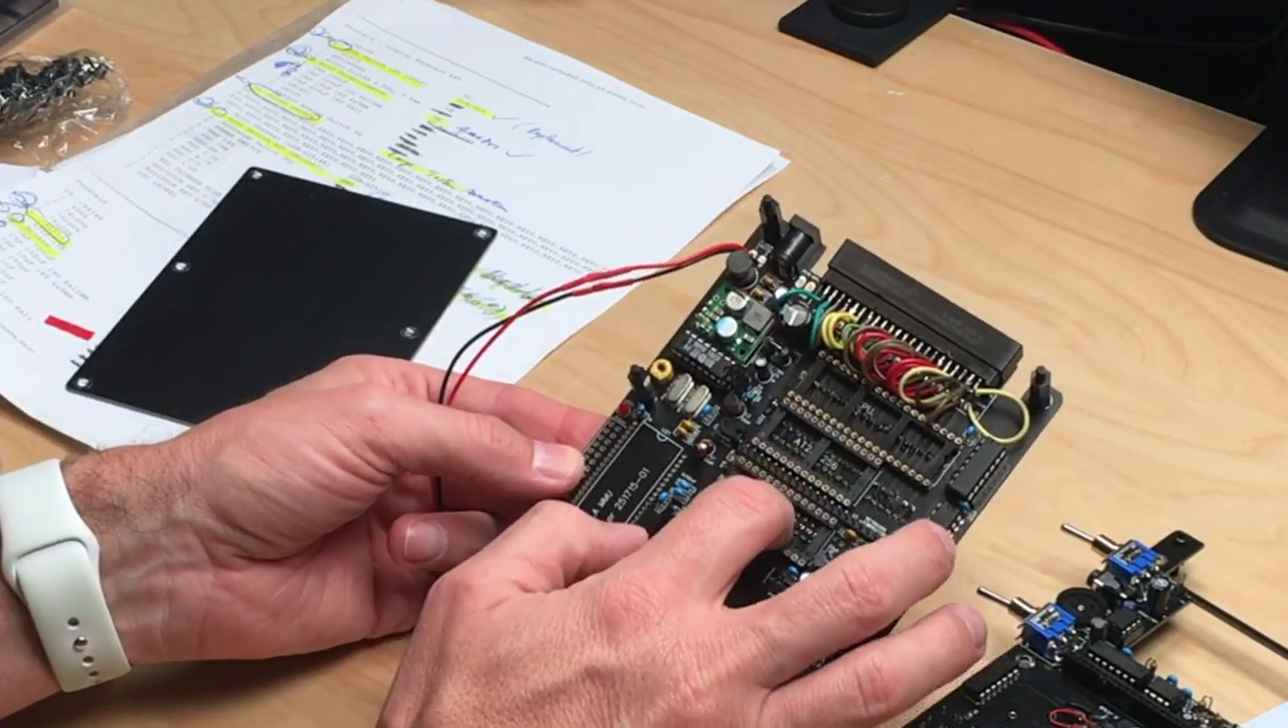Some of the C64 chips are missing still.